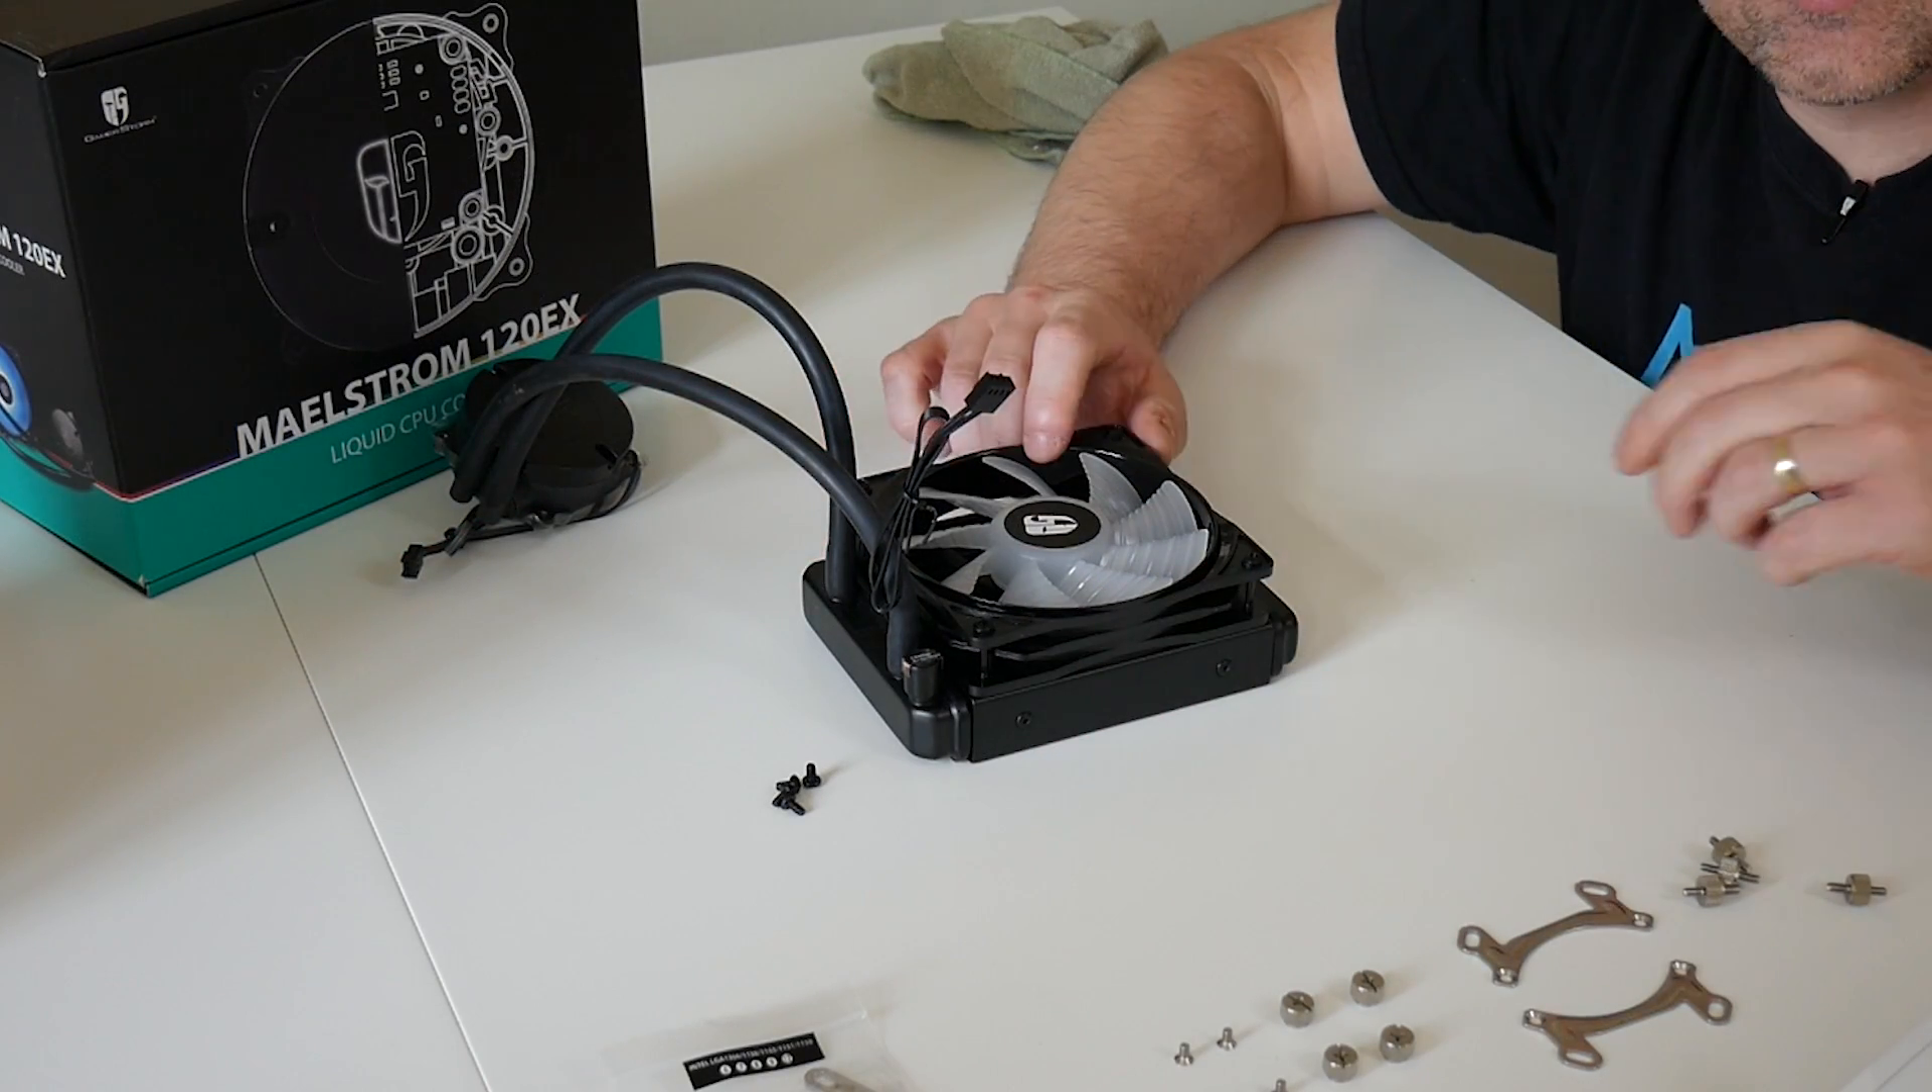So there's our fan connected to the radiator.